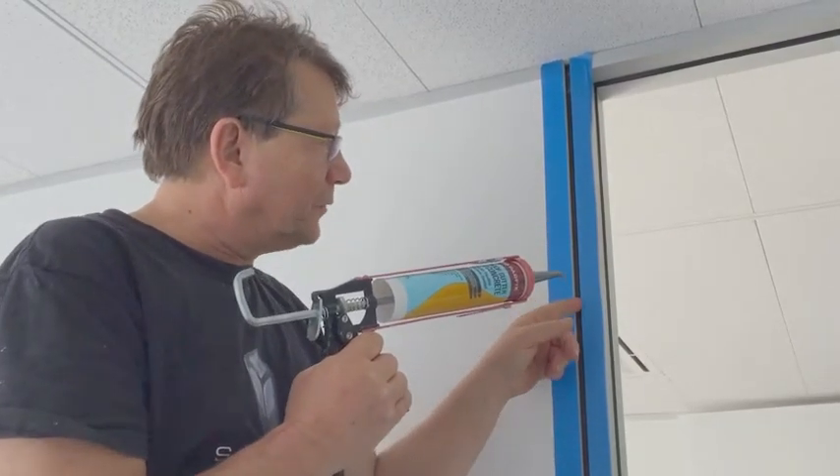And there's a thin gap between the timber and the frame and the wall.